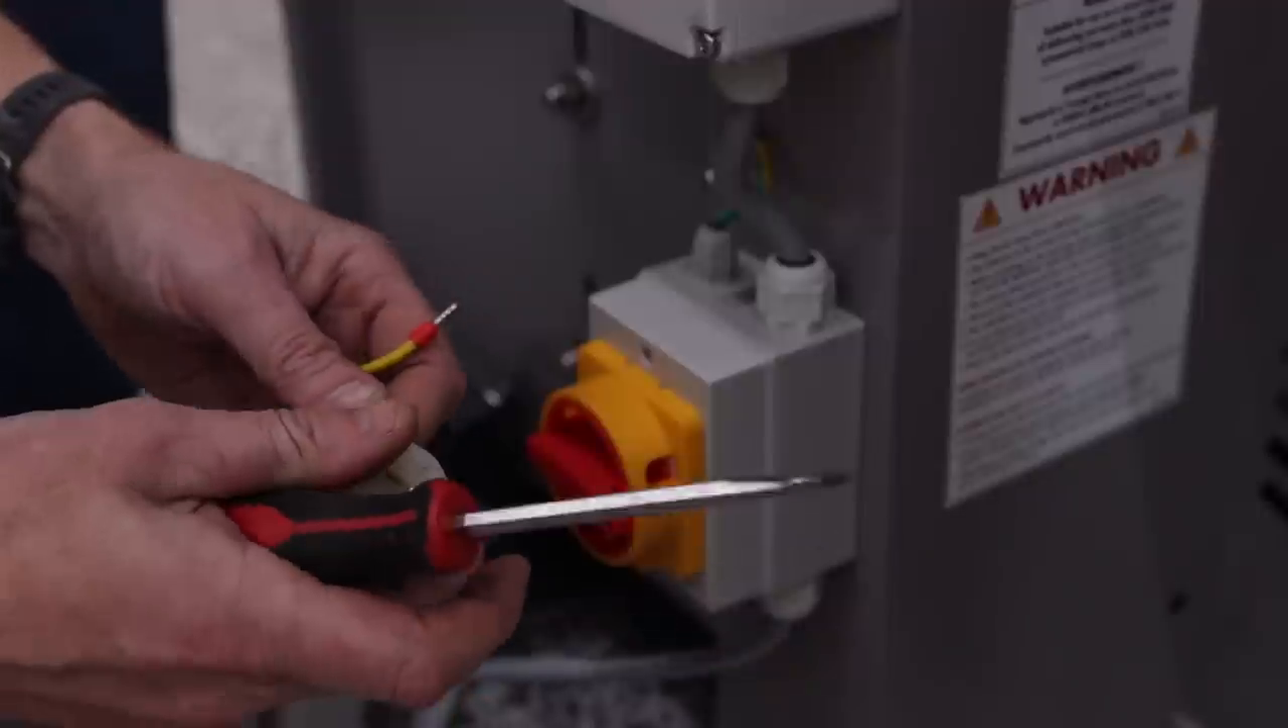And then this yellow wire that you see, it hasn't been inserted yet.